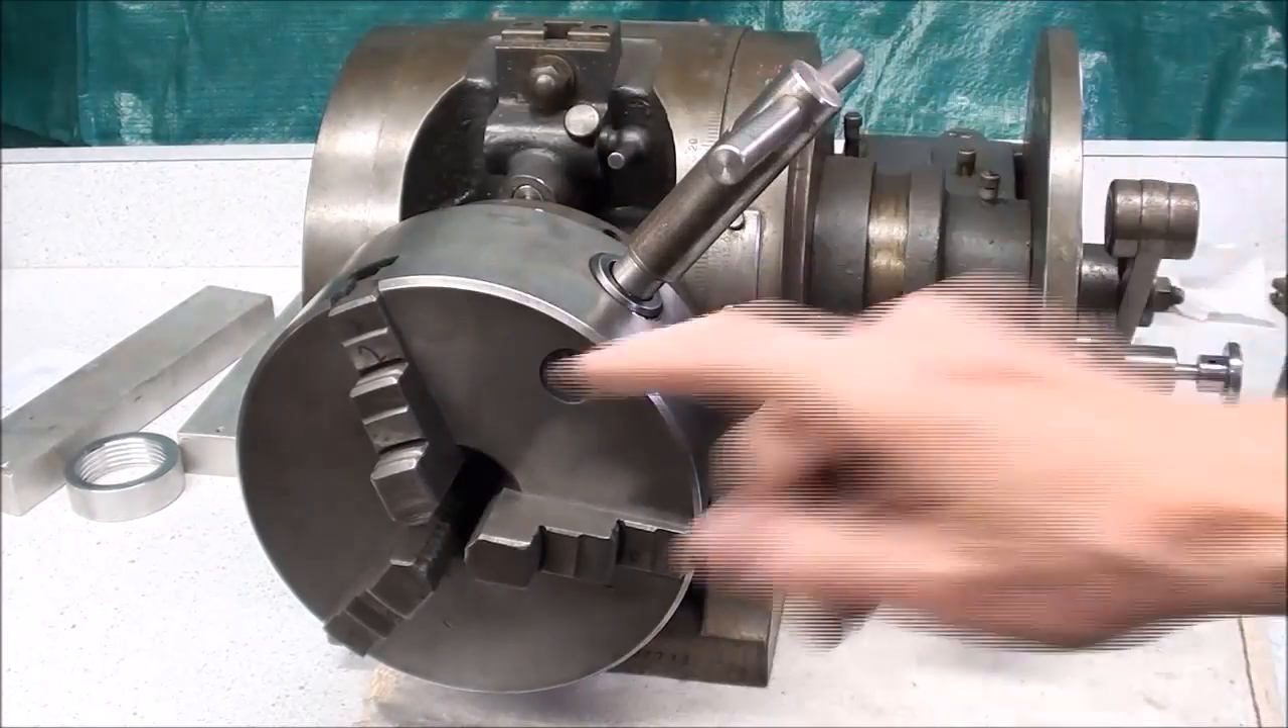At last the job is done I've got the chuck installed on the dividing head the jaws are back in the chuck.